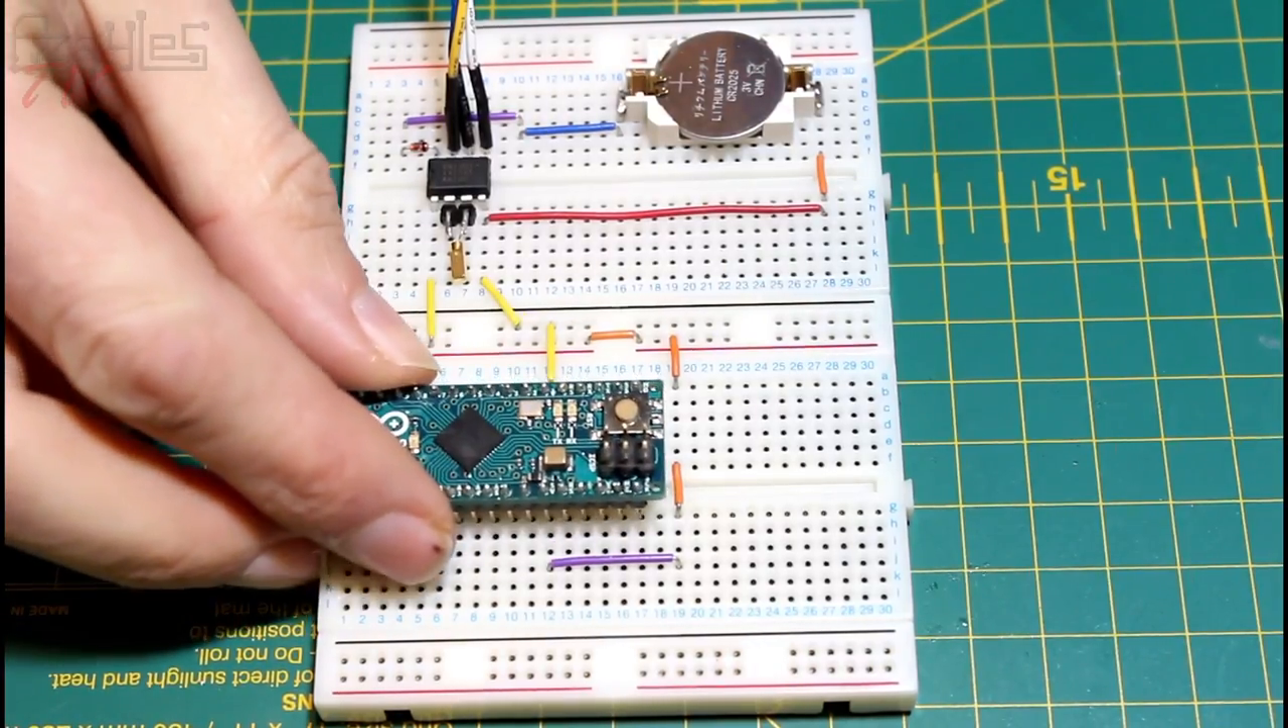We've got the battery holder here, with the terminals pushed down into the breadboard.